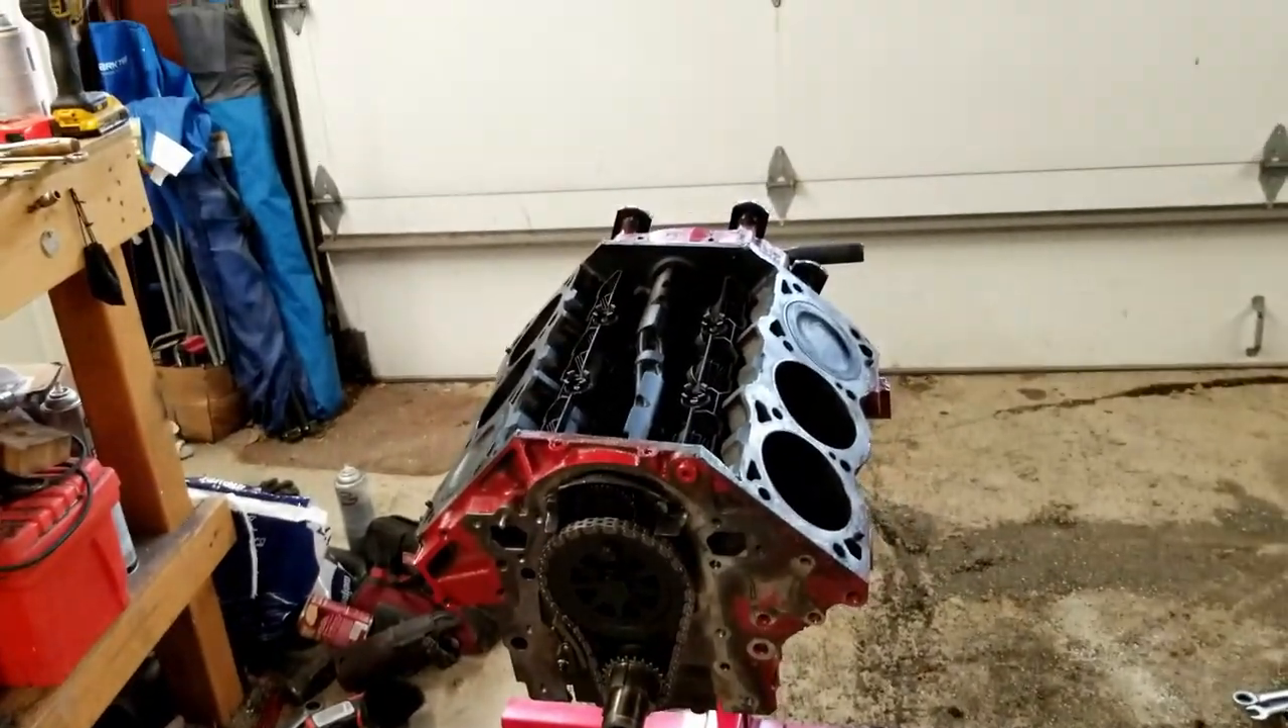Did a couple of small things and just about ready to start reassembling this. As you can see, we've got pretty much everything off the motor here.